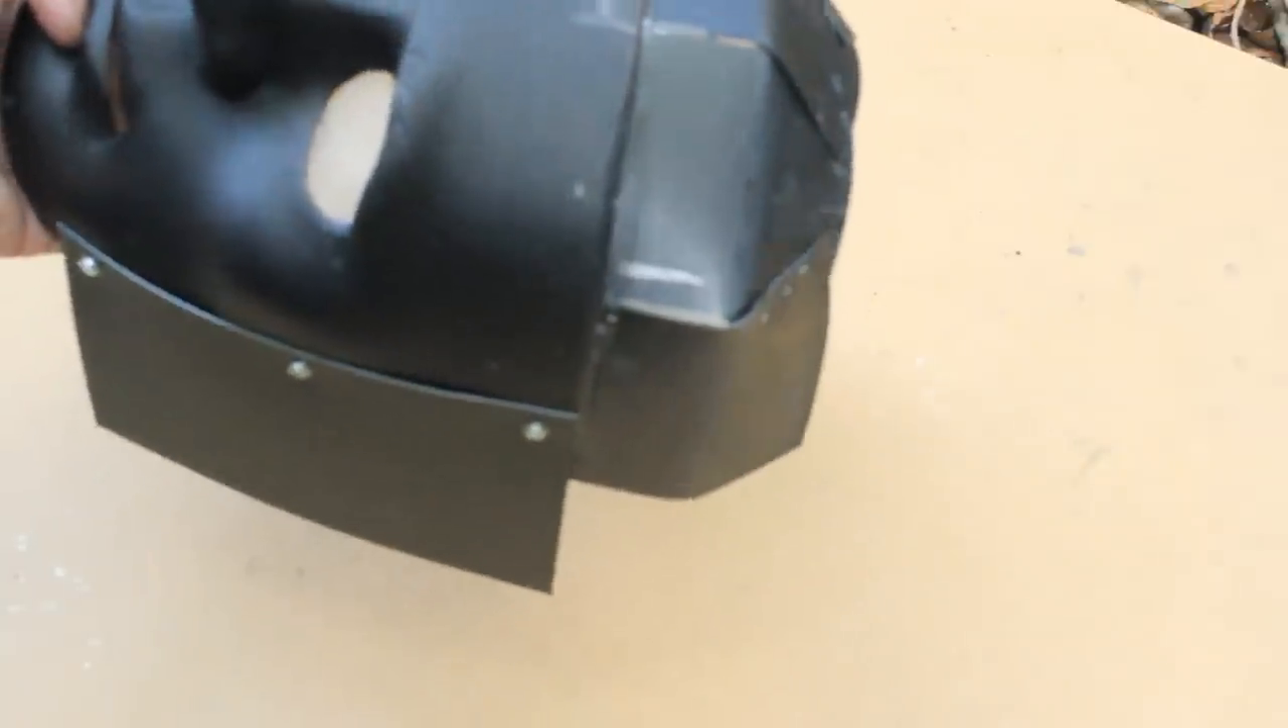So I've just bolted a piece of plastic to the side to extend the side.